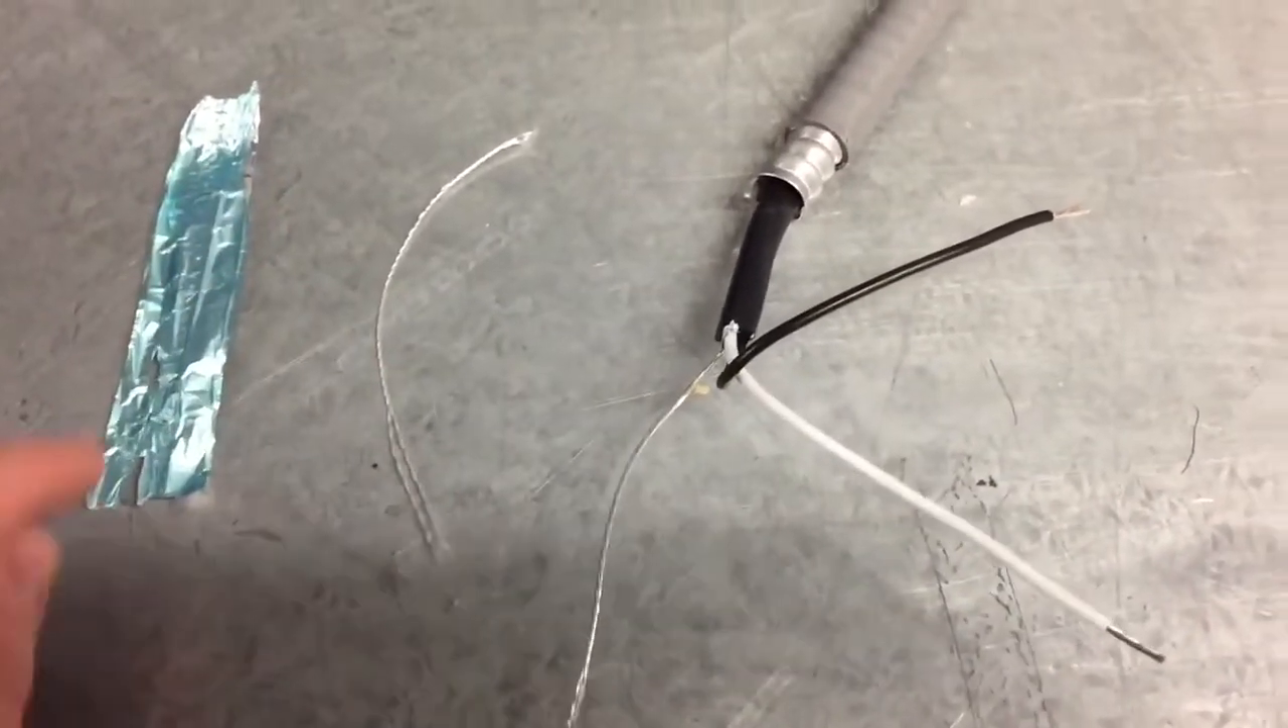Alright, you can see I've got the foil removed, the rip cord removed.